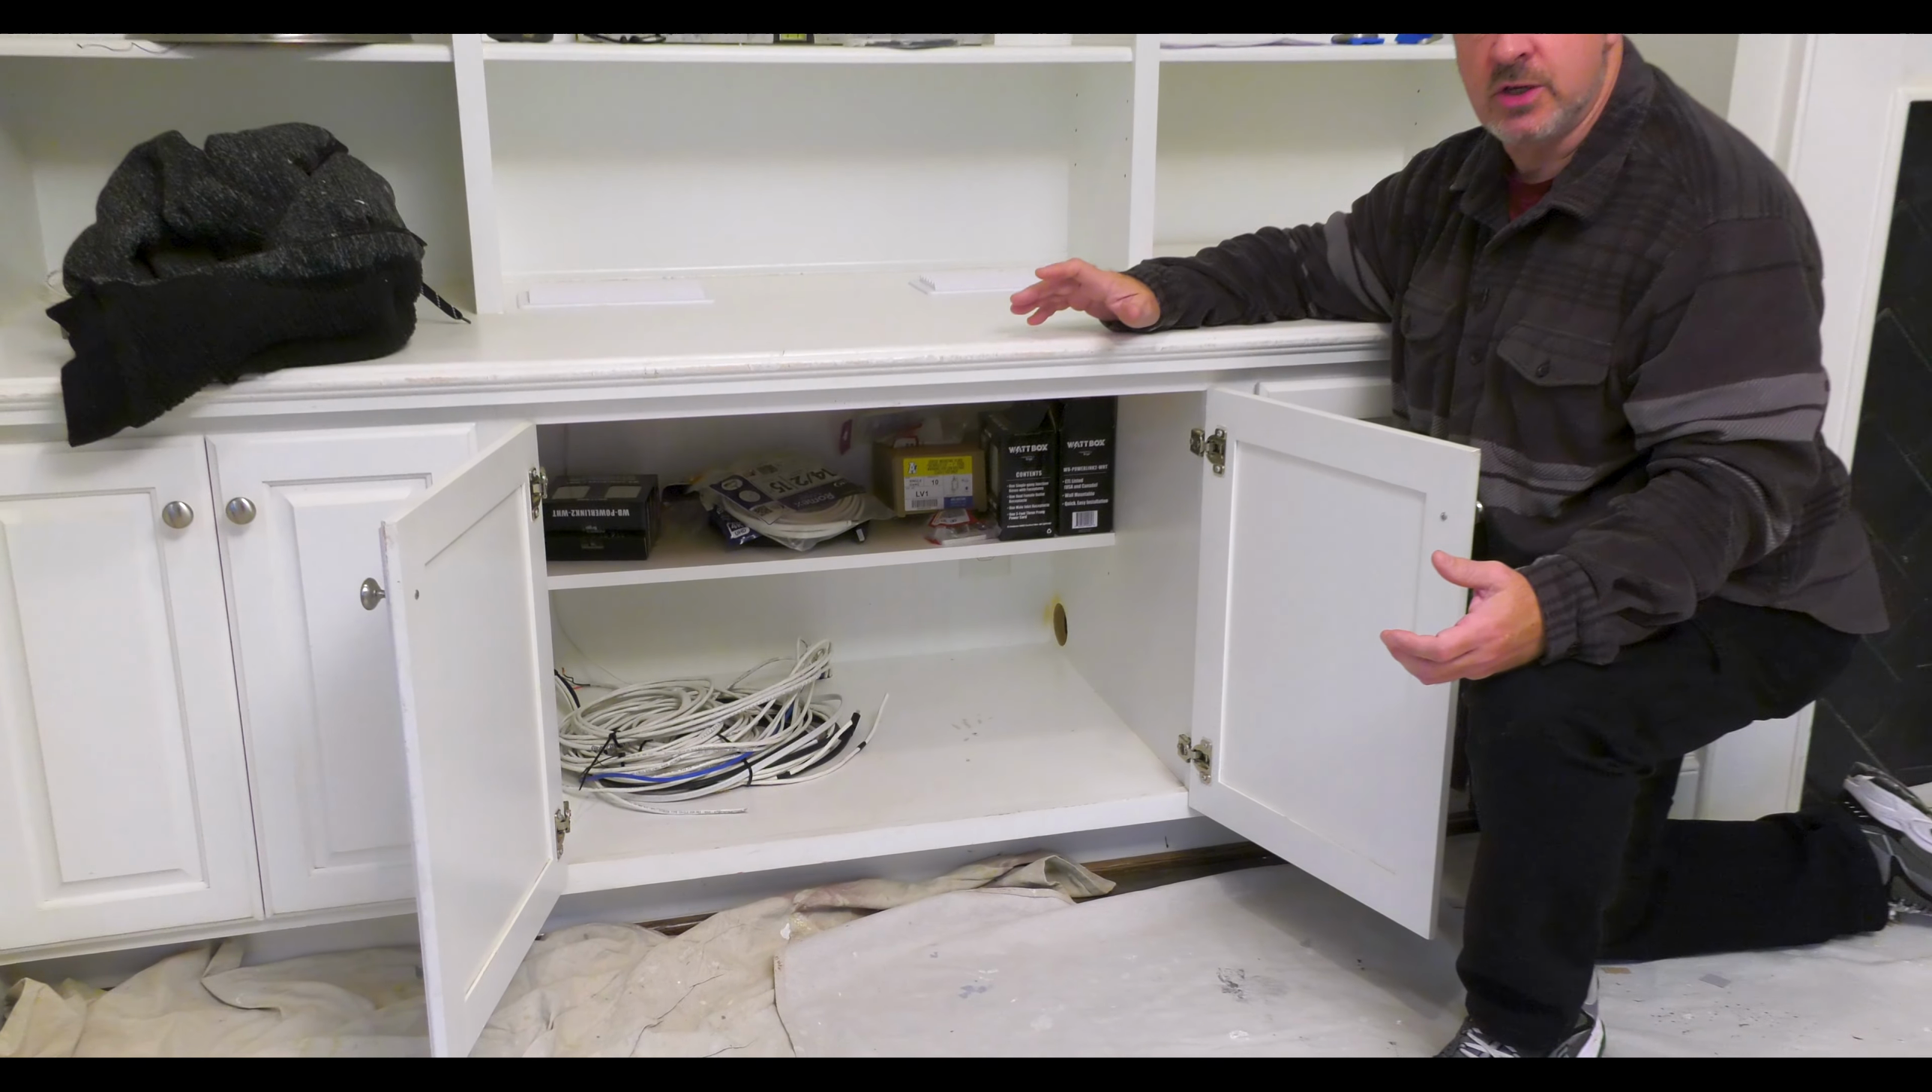No electronics have been installed yet.